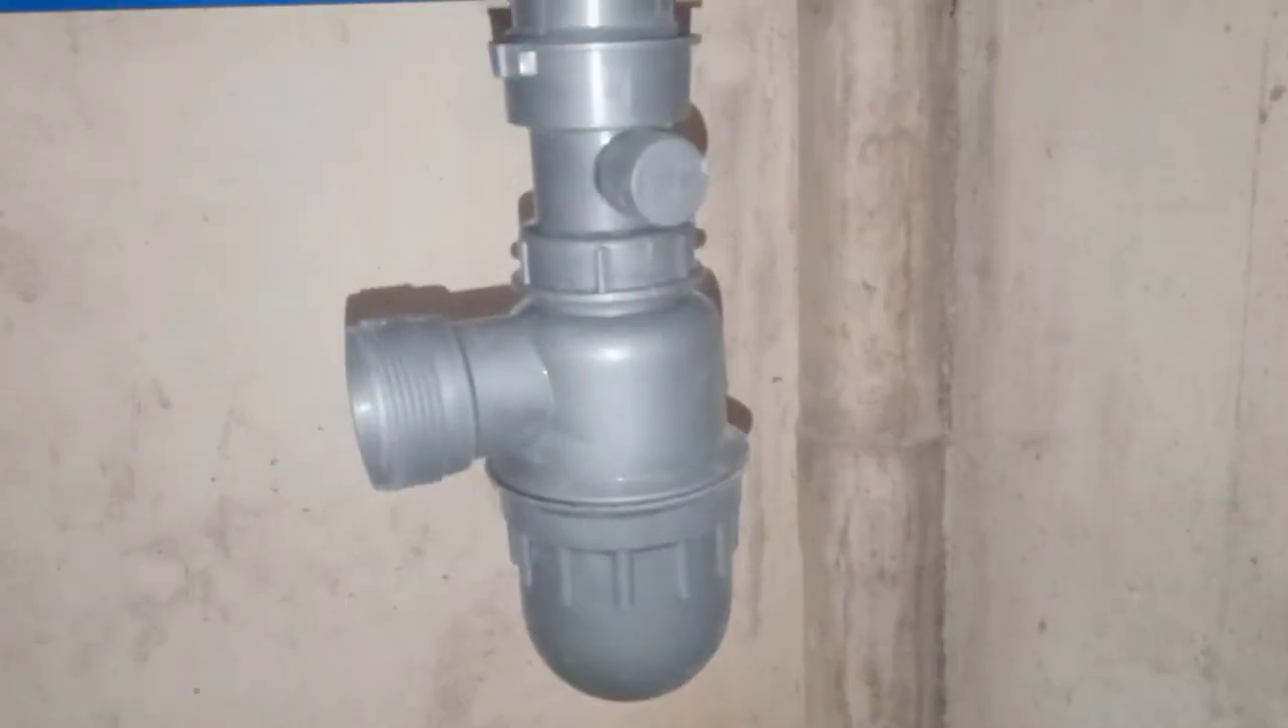So ayun guys Nakapitan natin yung P-trap nya.